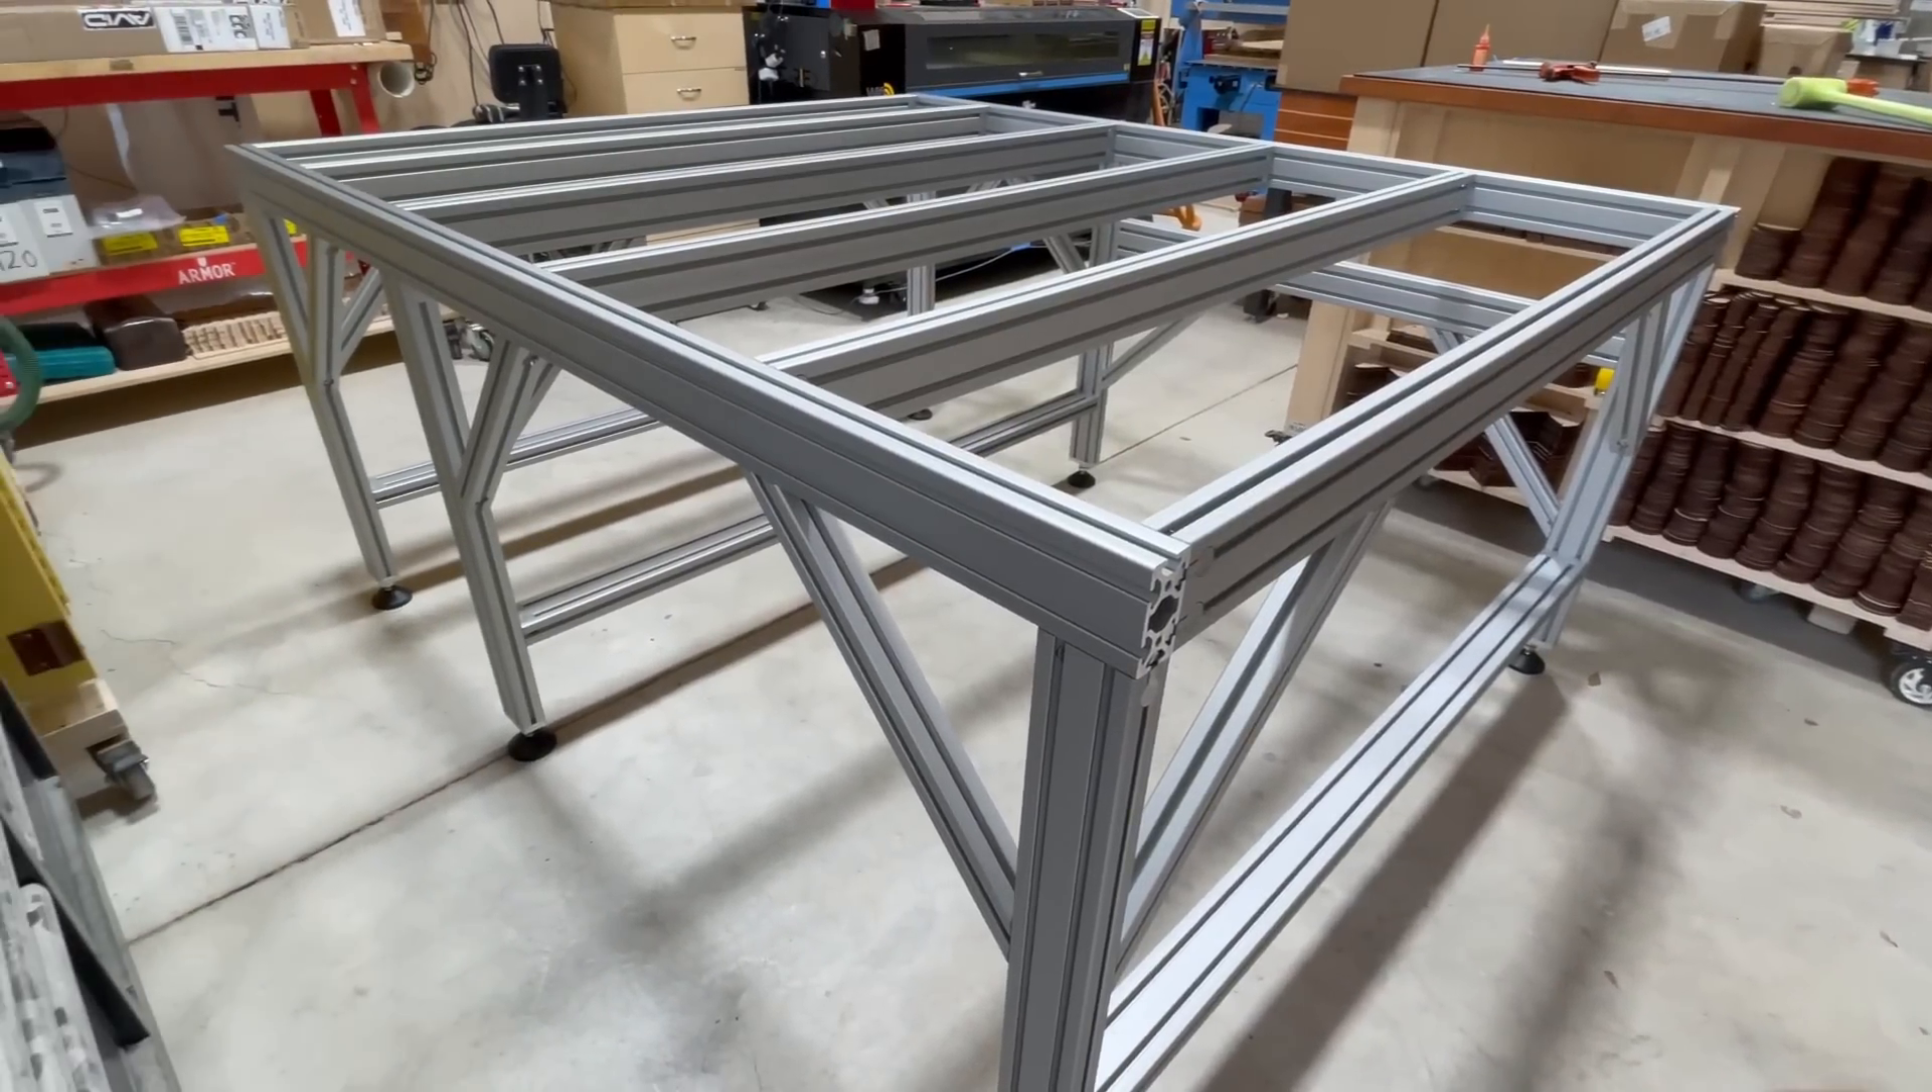This is the entire base fully assembled and ready to go to install the rails and everything else.